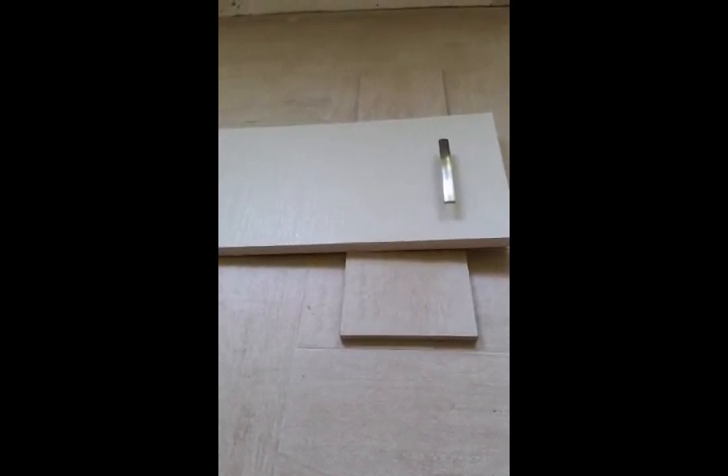There you have it one completed door with the door knob already installed ready to be hung up.